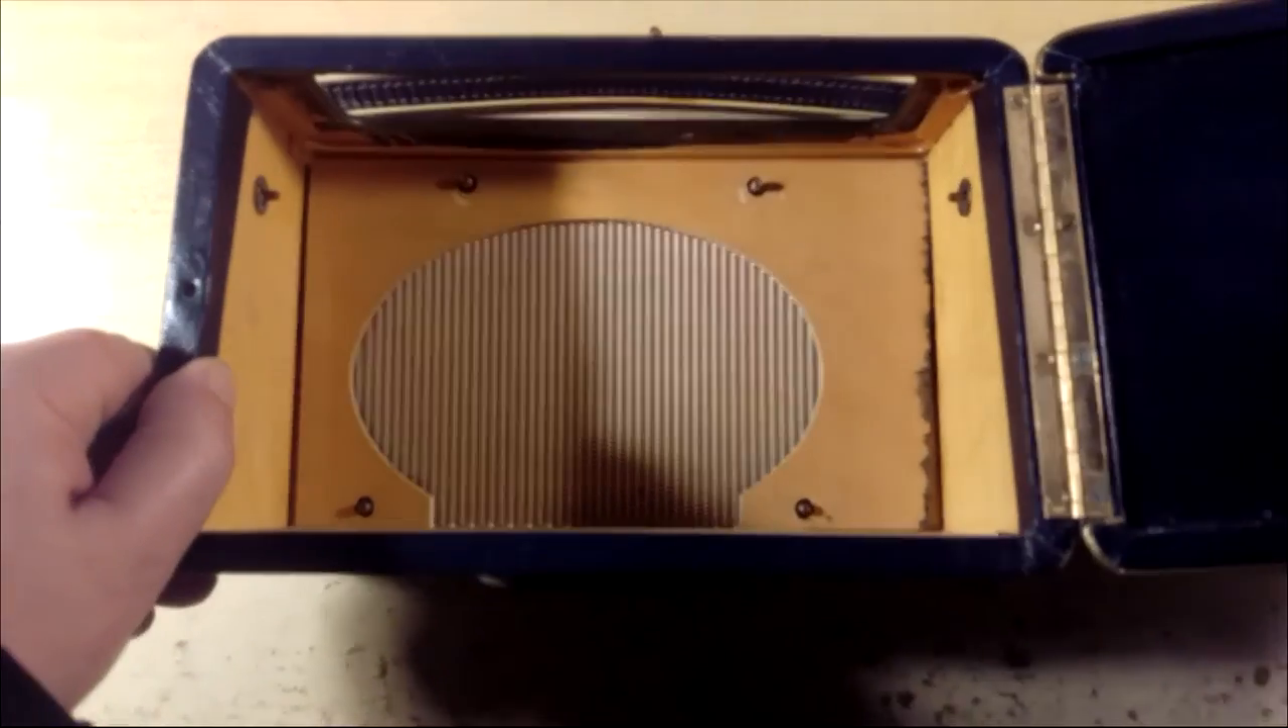Uh now now you can see the the case is completely empty there.